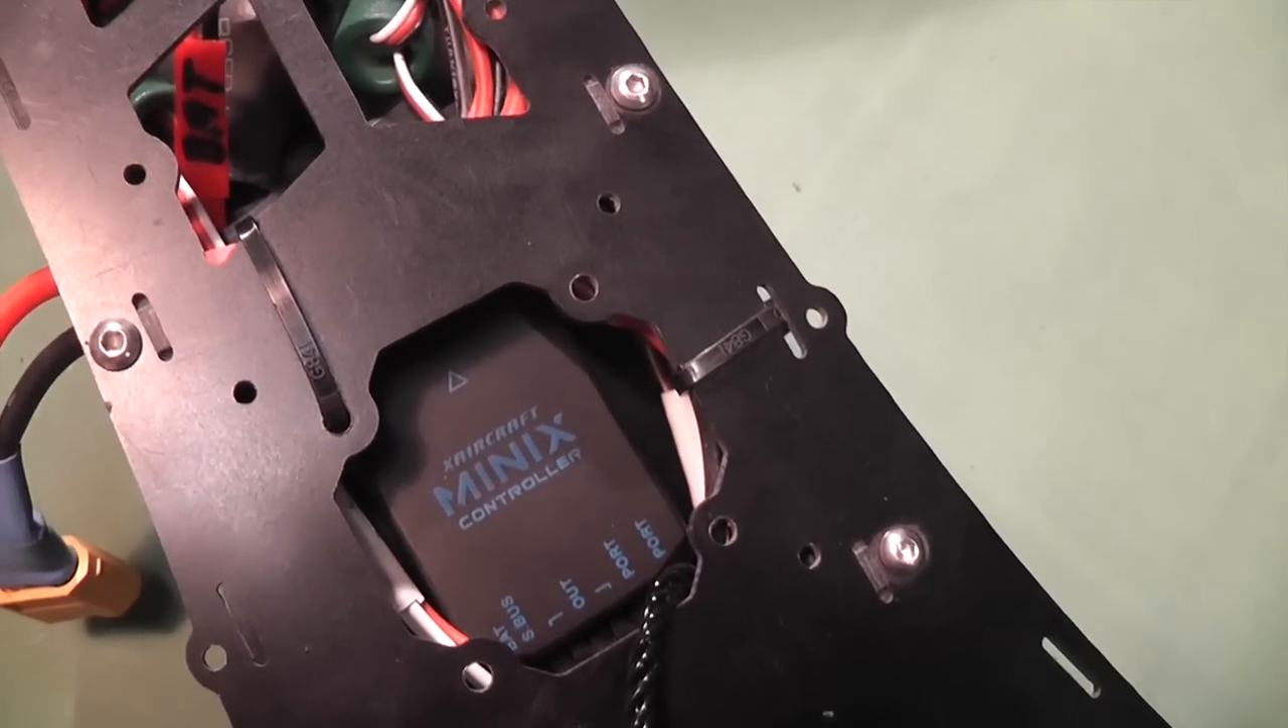The Mini X has been installed with the arrow pointing forward in the direction of flight.